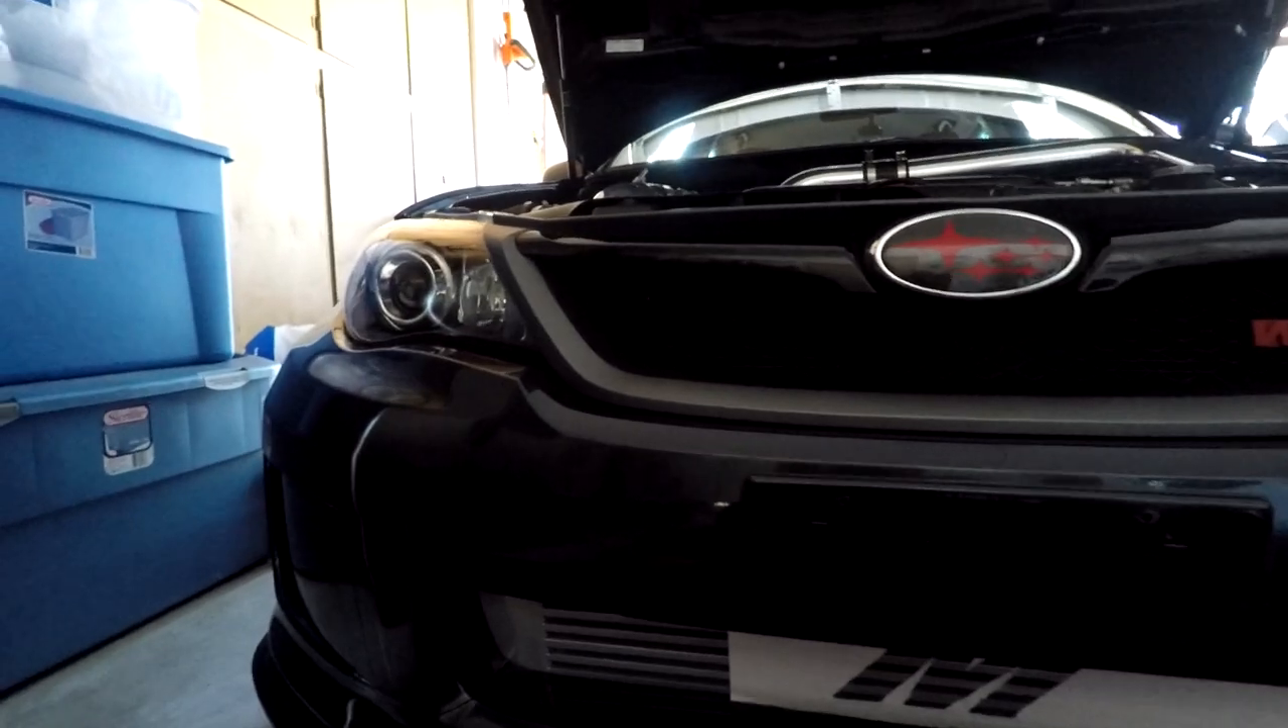So as you can see, I have the bumper on.